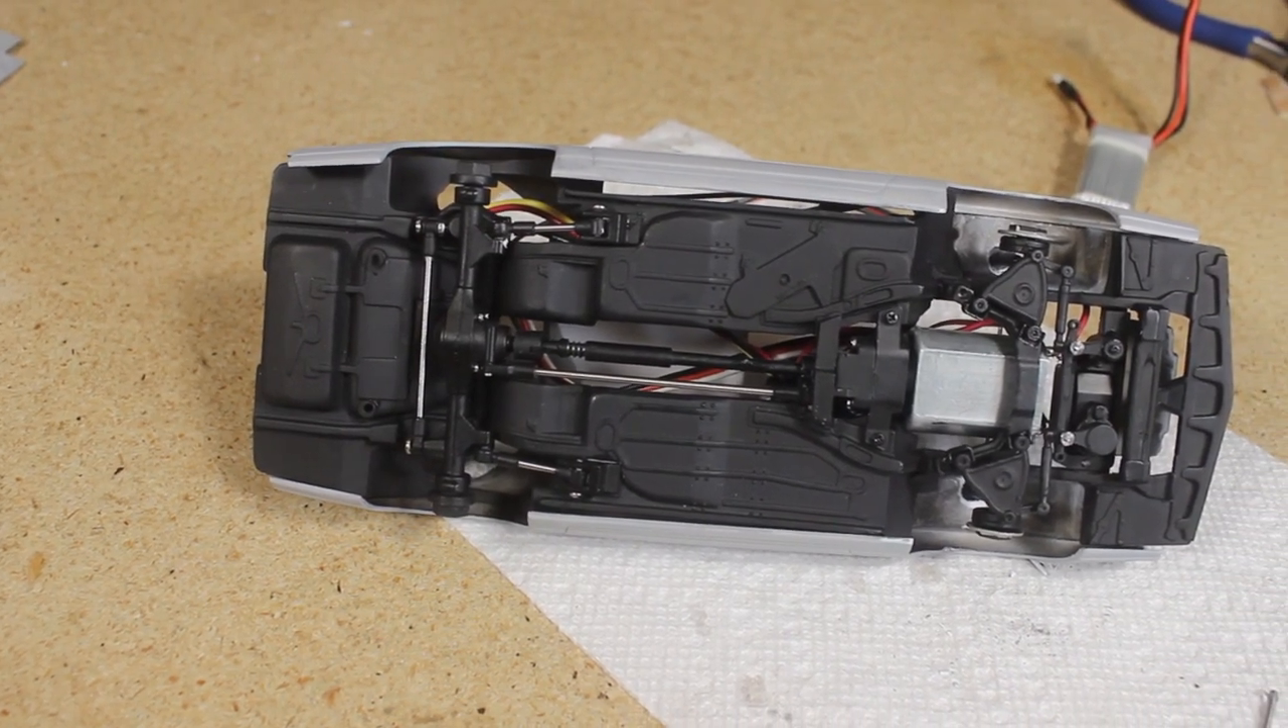With everything functioning as it should I mounted the body to the chassis. The firebird is coming together great and I can't wait to see how it performs with these new parts.